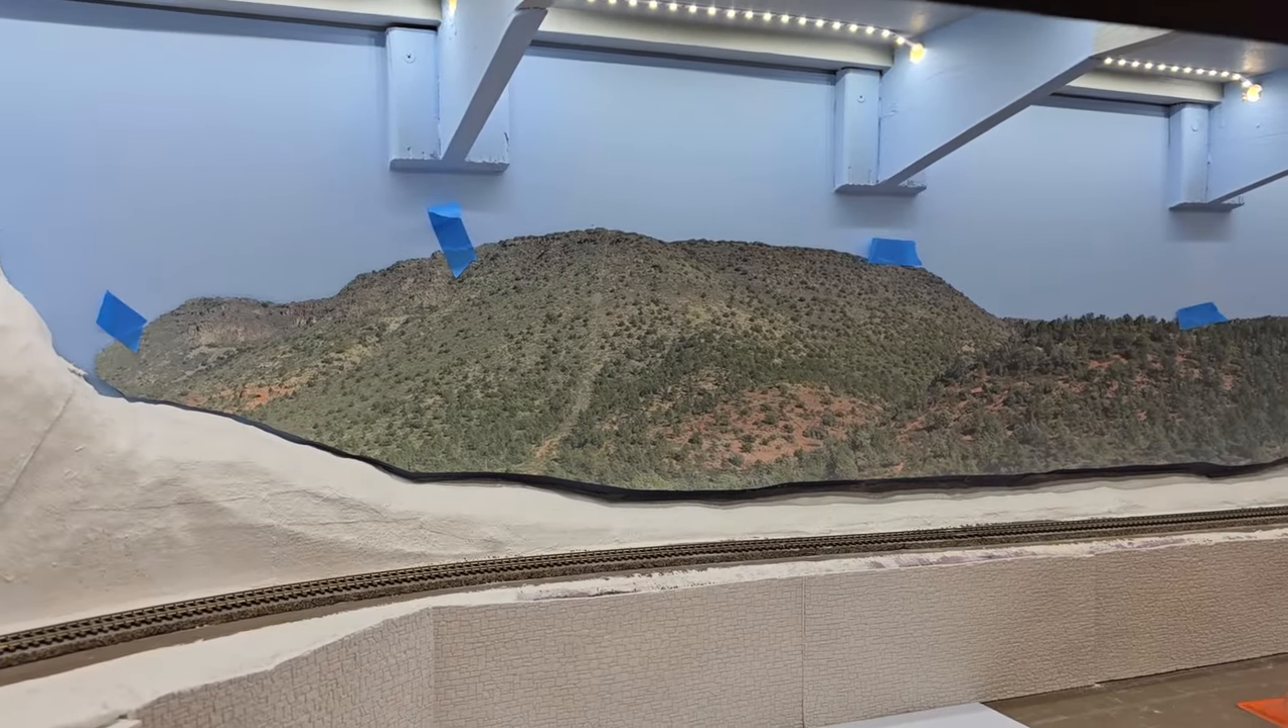I have the backdrop taped into position.